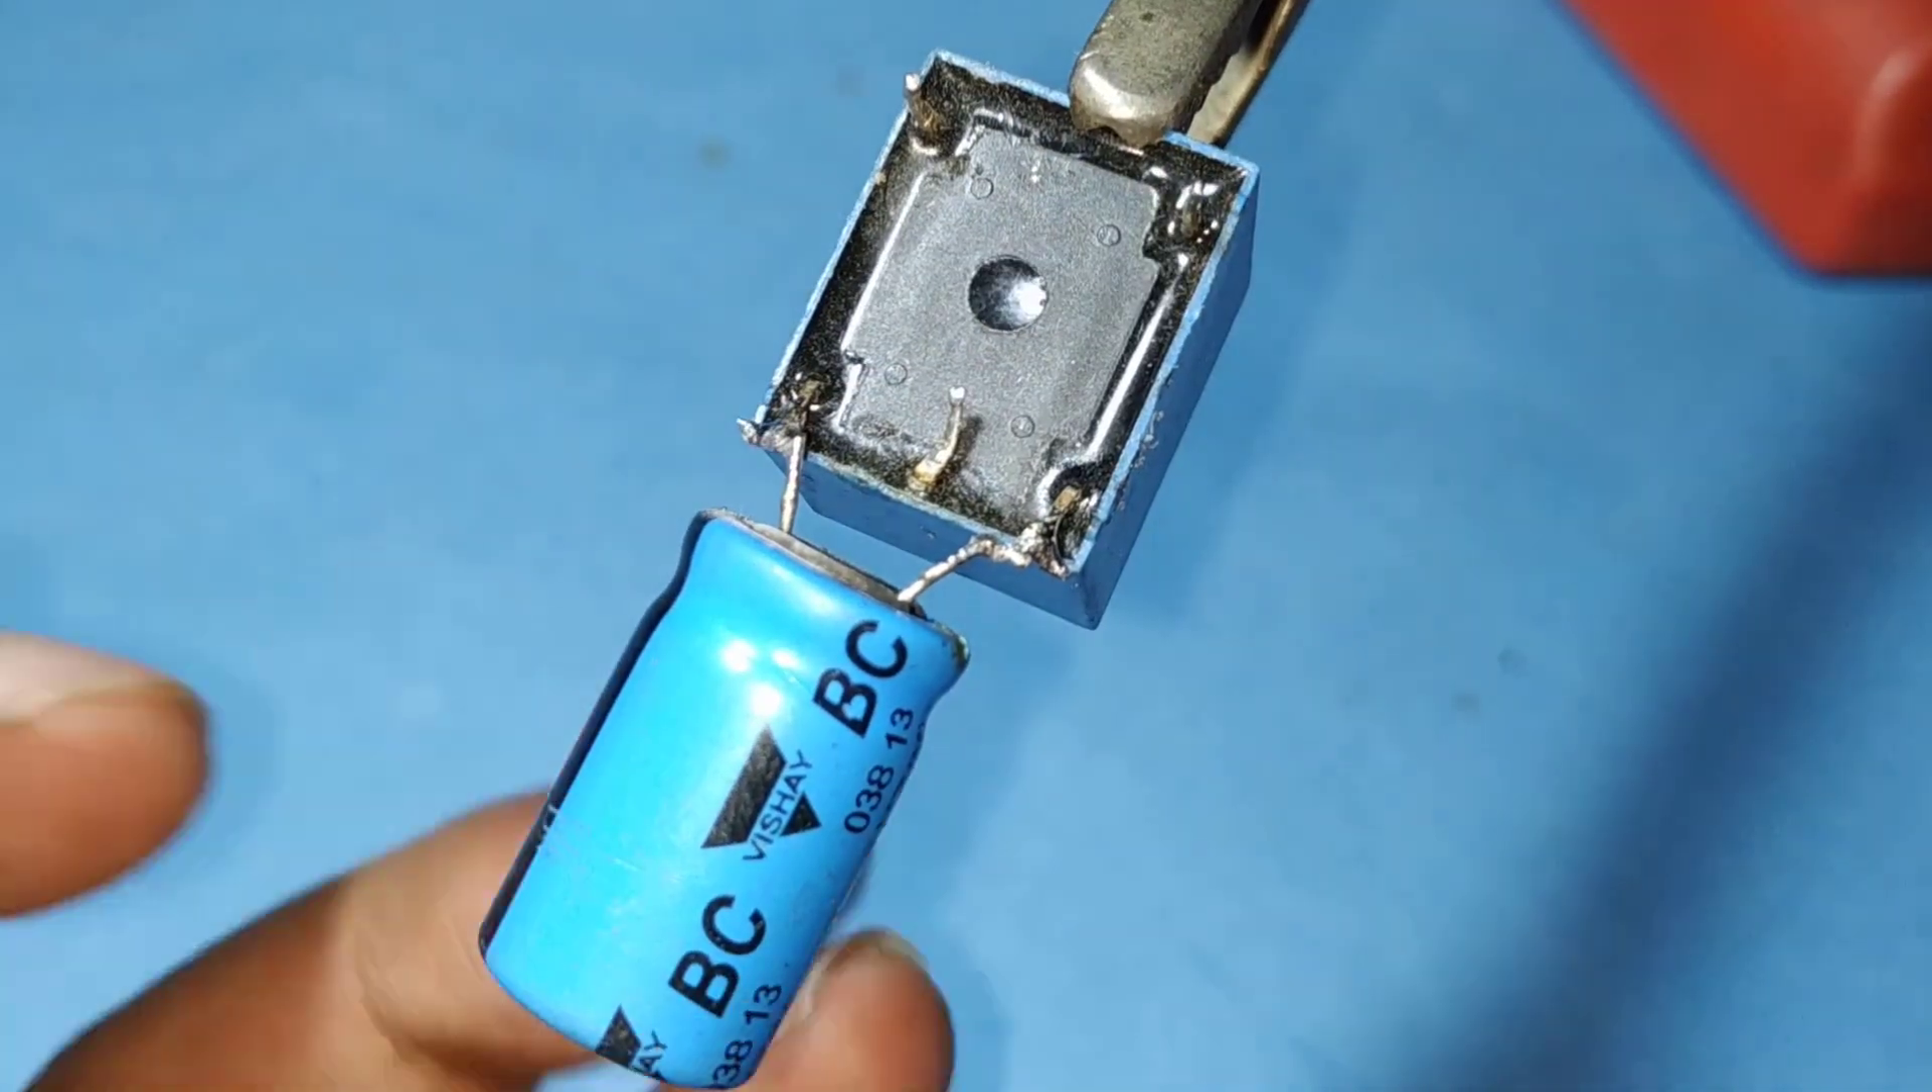Both coil जो pins है उसके अंदर capacitor connect हो चुका है।